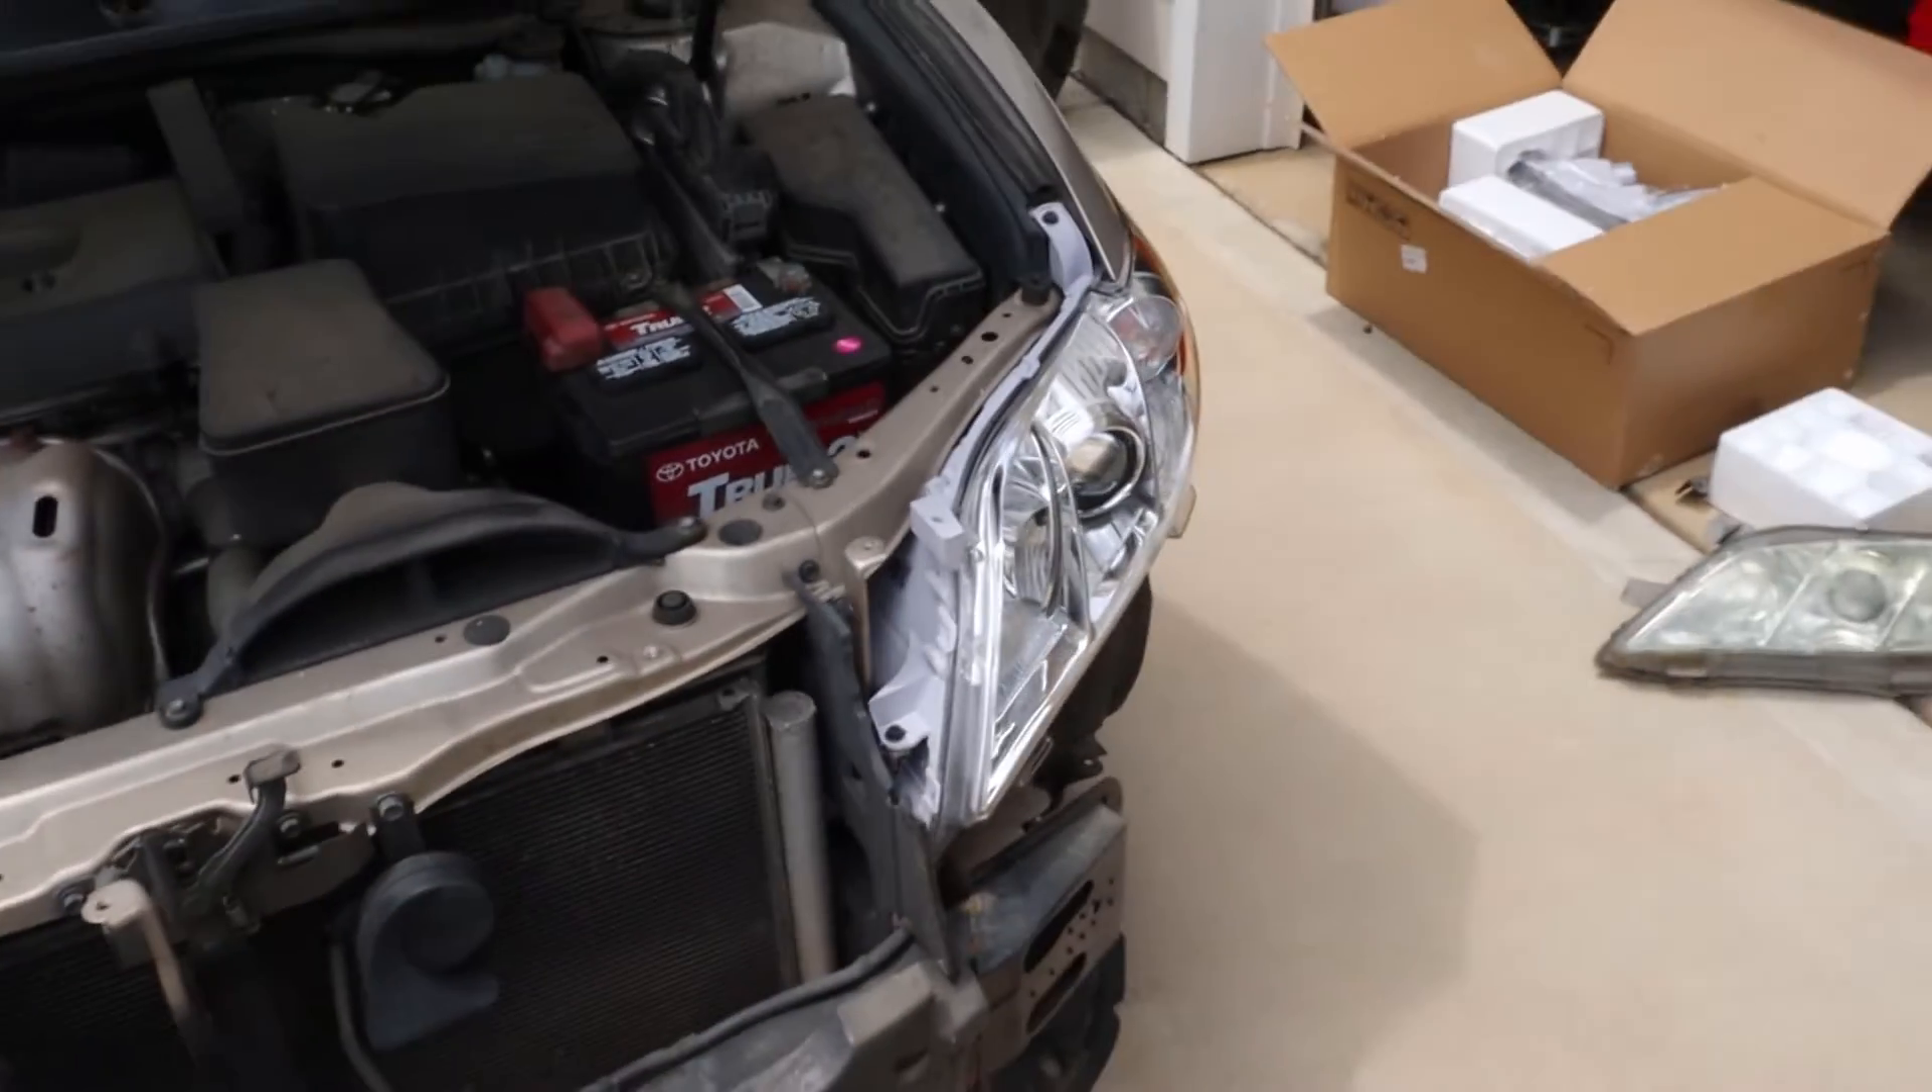So i got the first headlight in on the camry.